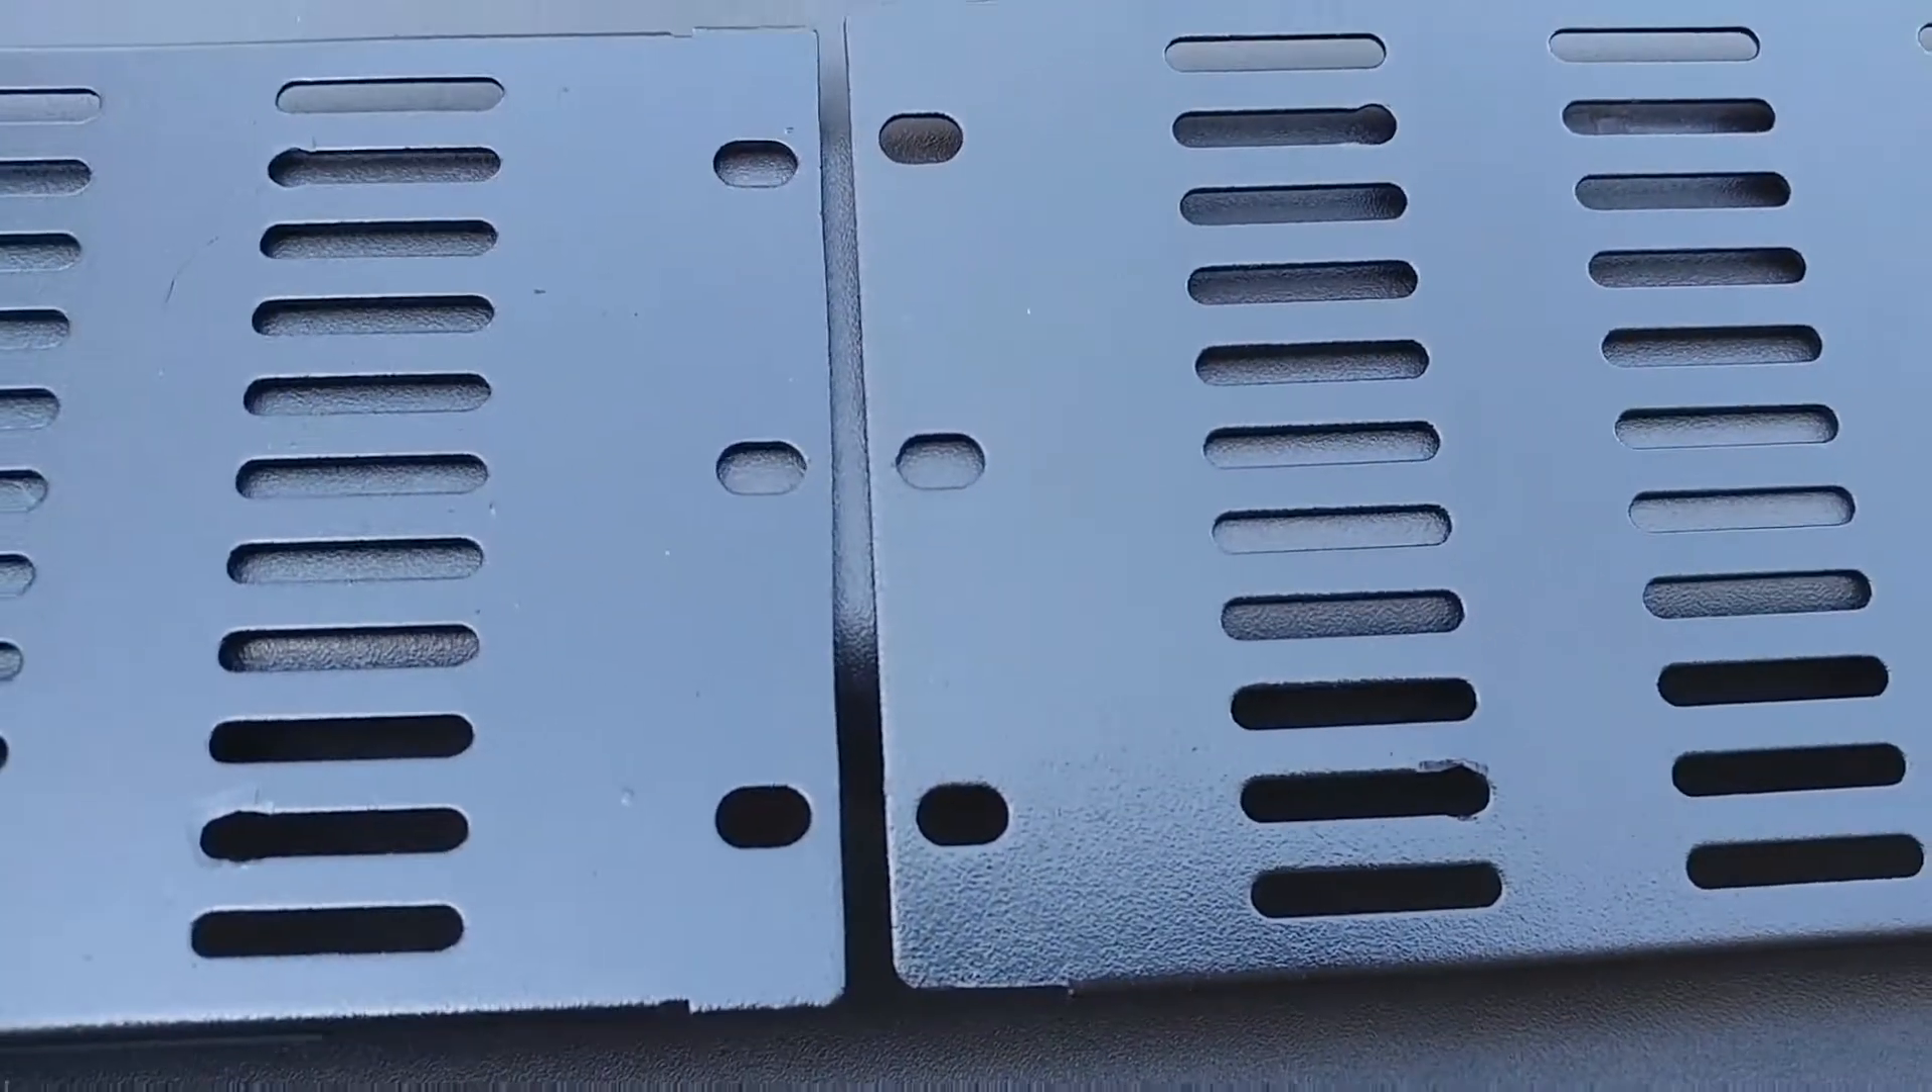You'll see that the holes line up.